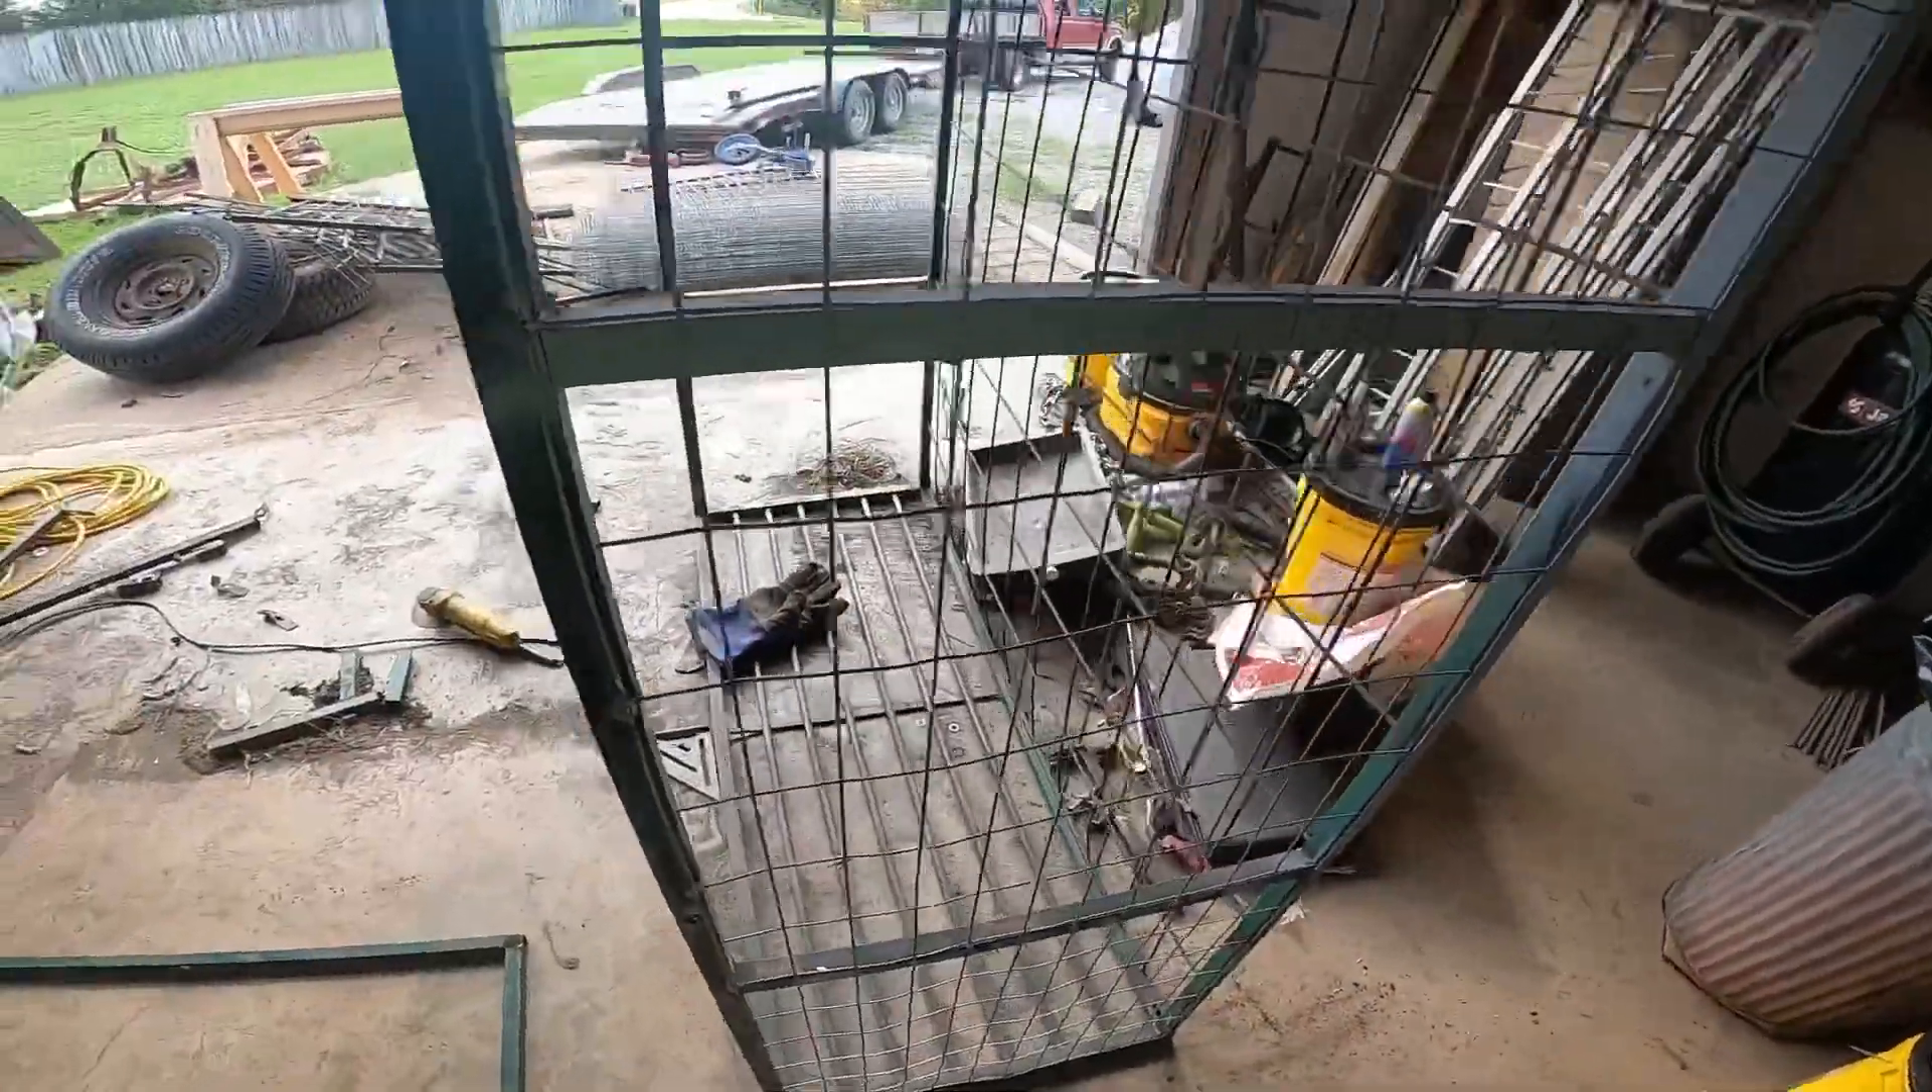All right guys there's my uh firewood cage with one side of wire on it.